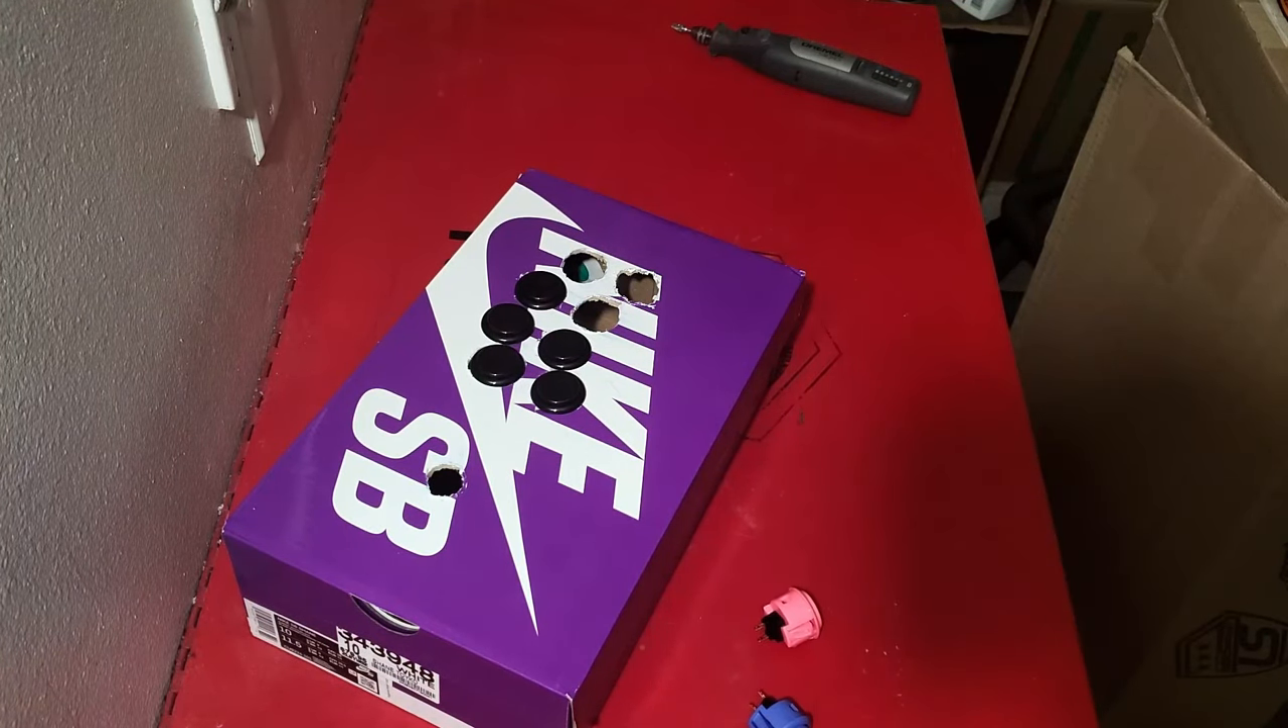I clean and removed all the scraps on the box and began to test fit the buttons. Surprisingly, they fit. Some better than others, but they fit.